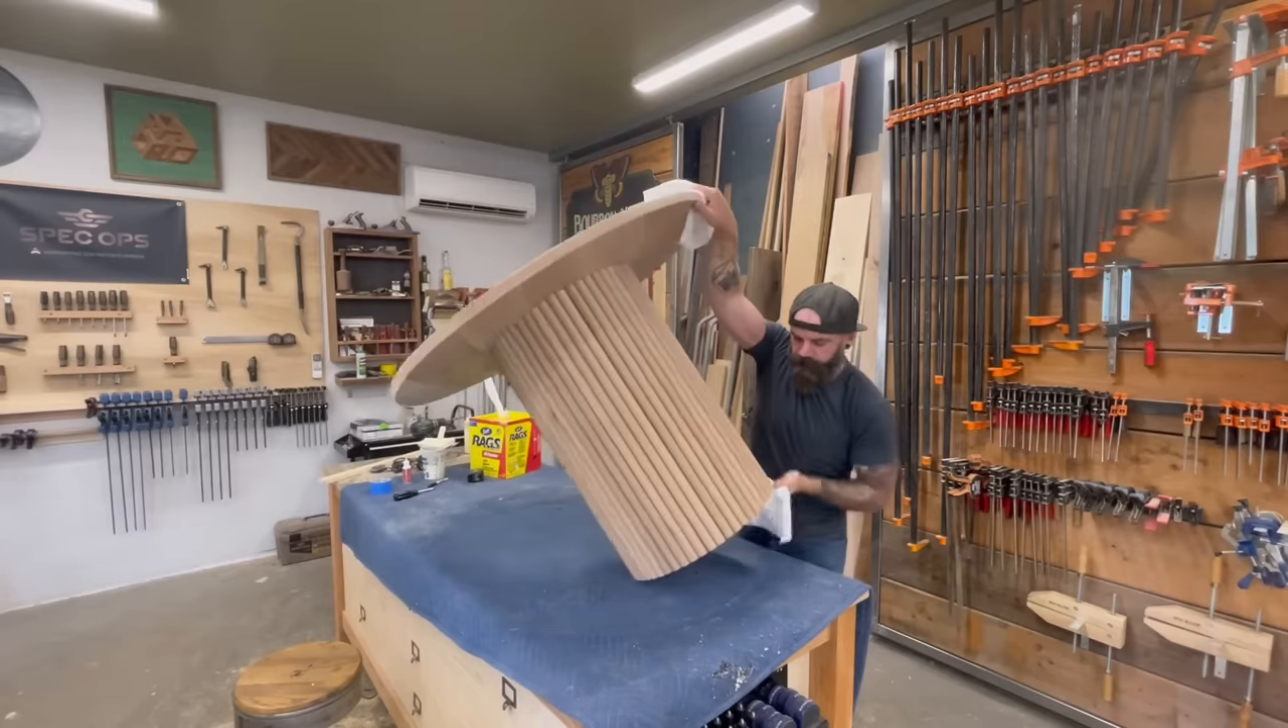The base is all put together and attached to the top.